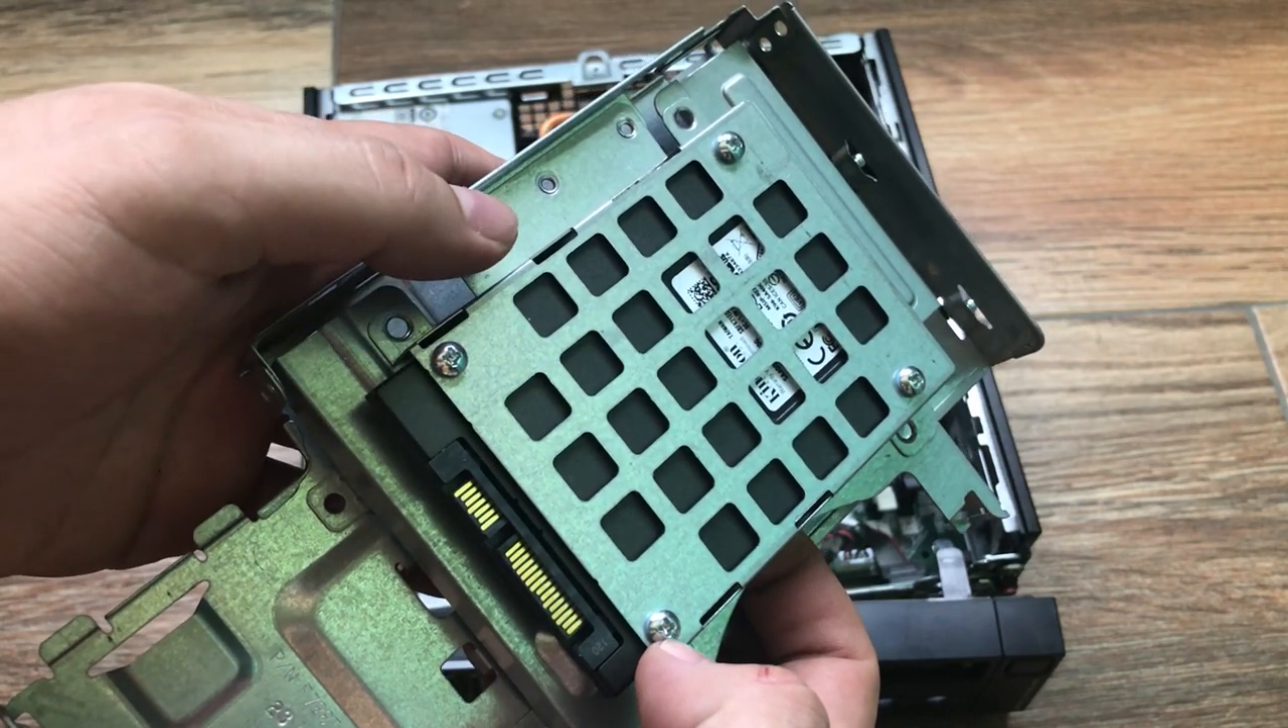De acuerdo, ha sido tan sencillo como atornillar estos tornillos y aquí ya queda enganchado lo que es el disco duro.